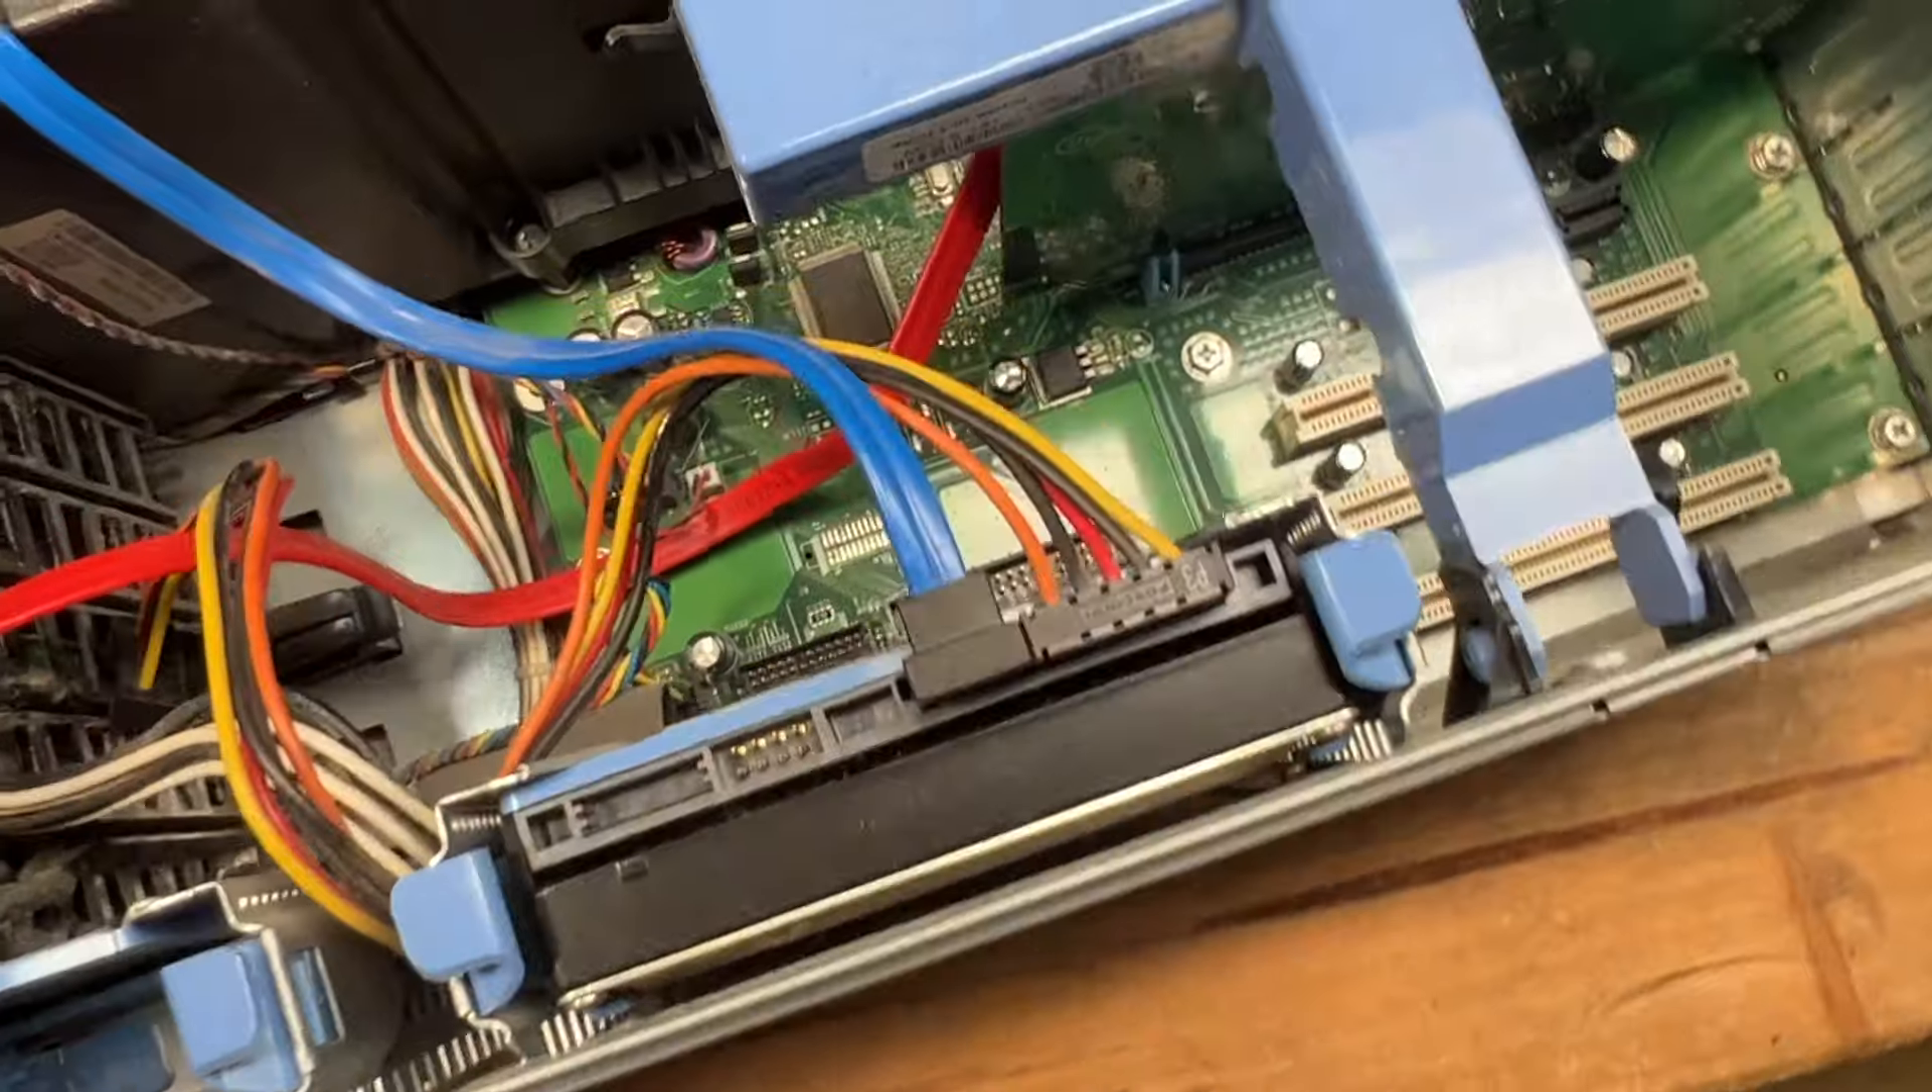Okay, well, as you can see, we do have a hard drive here. And, the wires for it were originally unplugged, but I plugged them back in at the store.